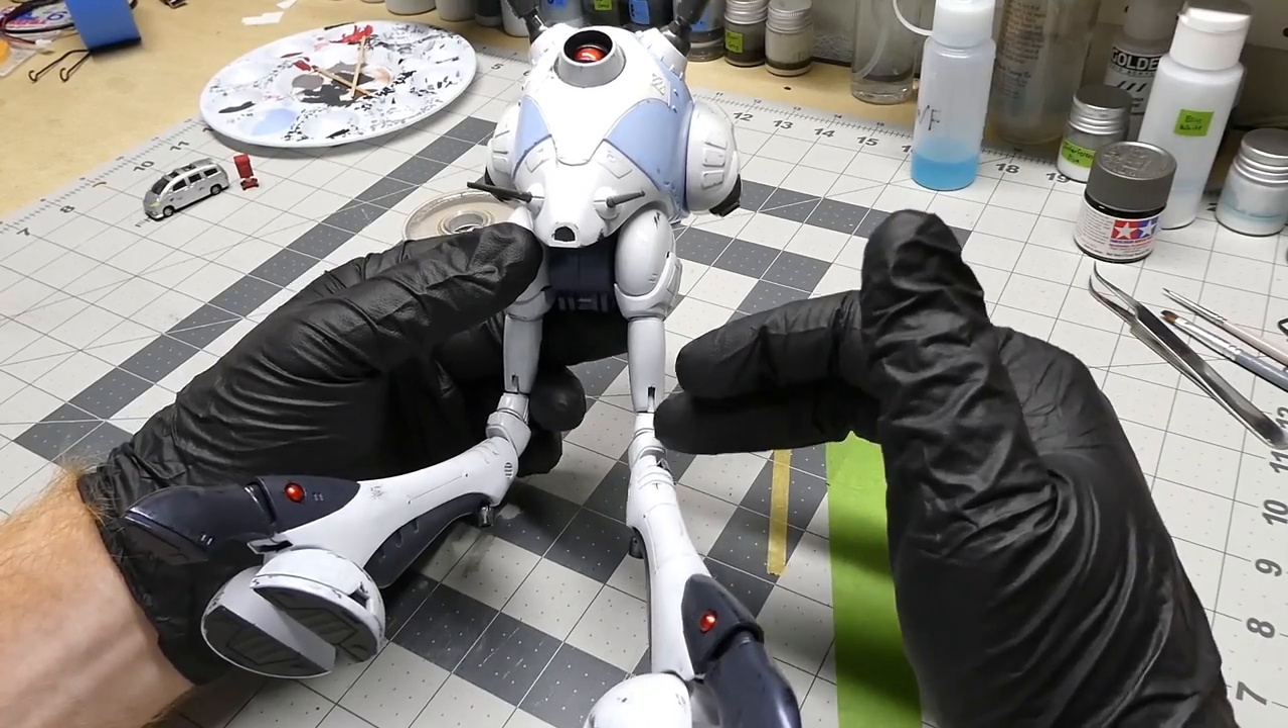I've completed assembly. And I've also glued a lot of the joints in place.